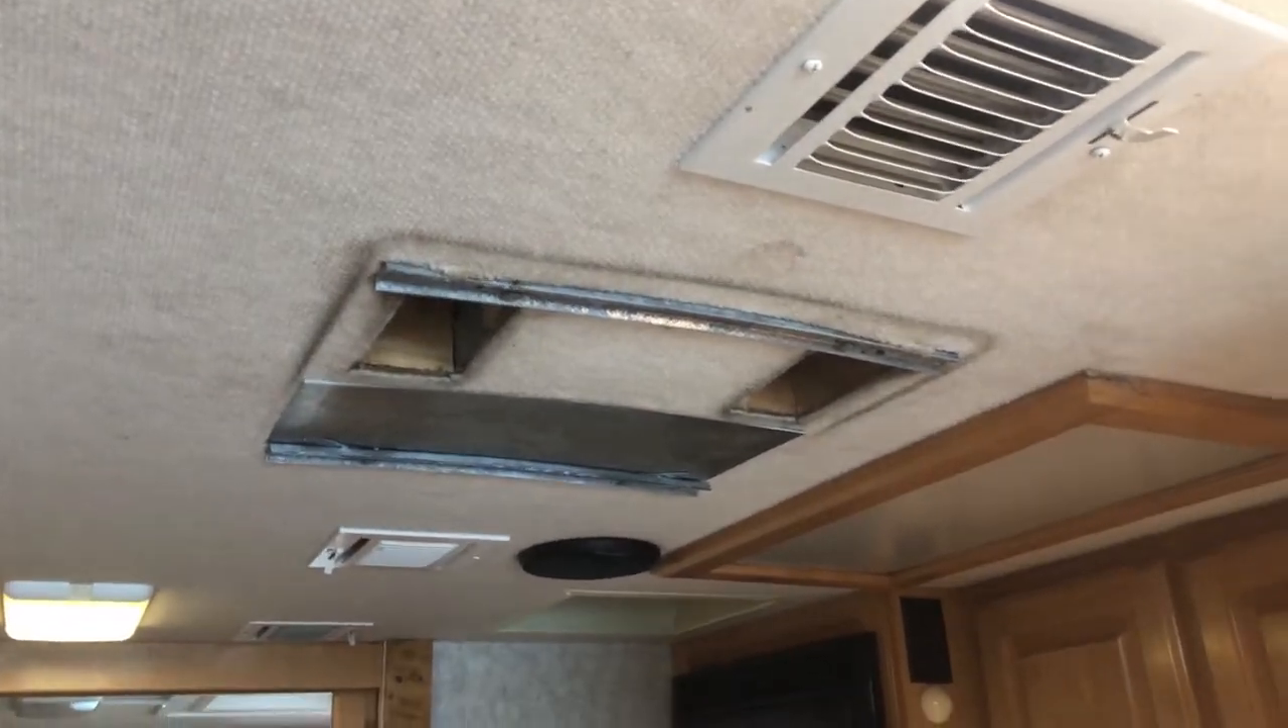Everything seems perfect. I'm very pleased. So now I just got to put the cover back and the filter back on and I'm good to go for my trip to Tawas.